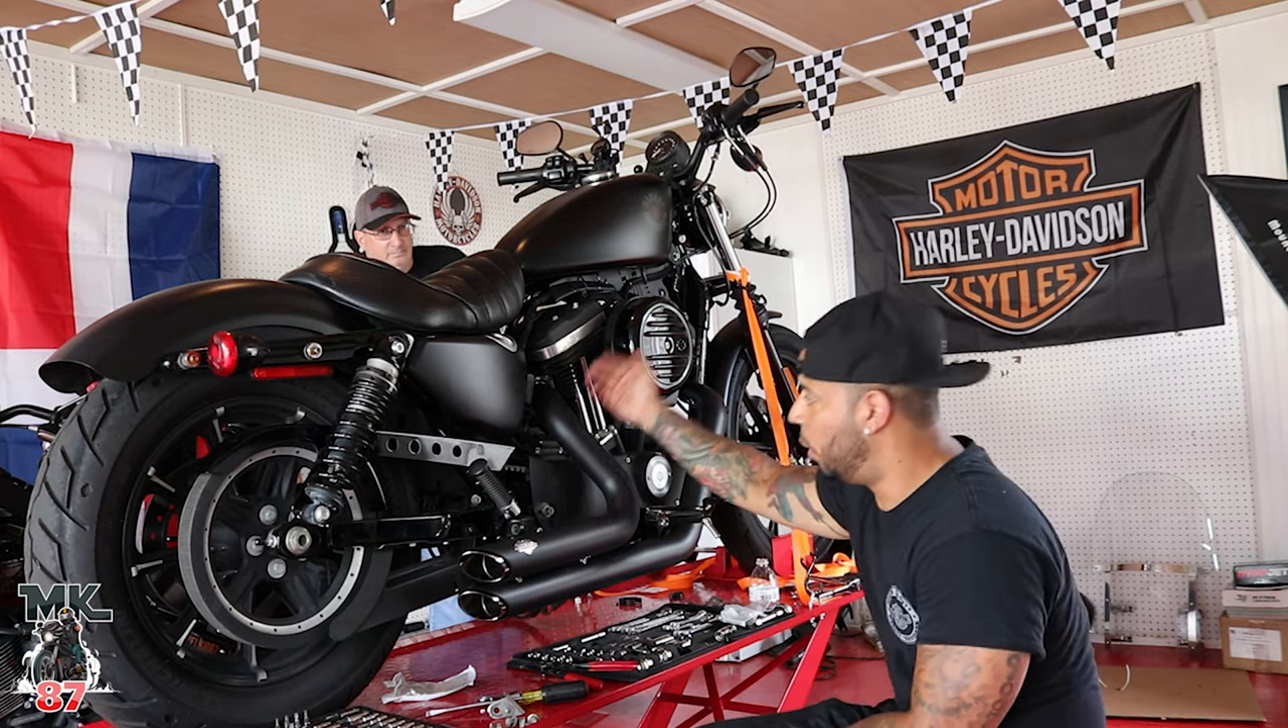All right so we have both exhausts on.